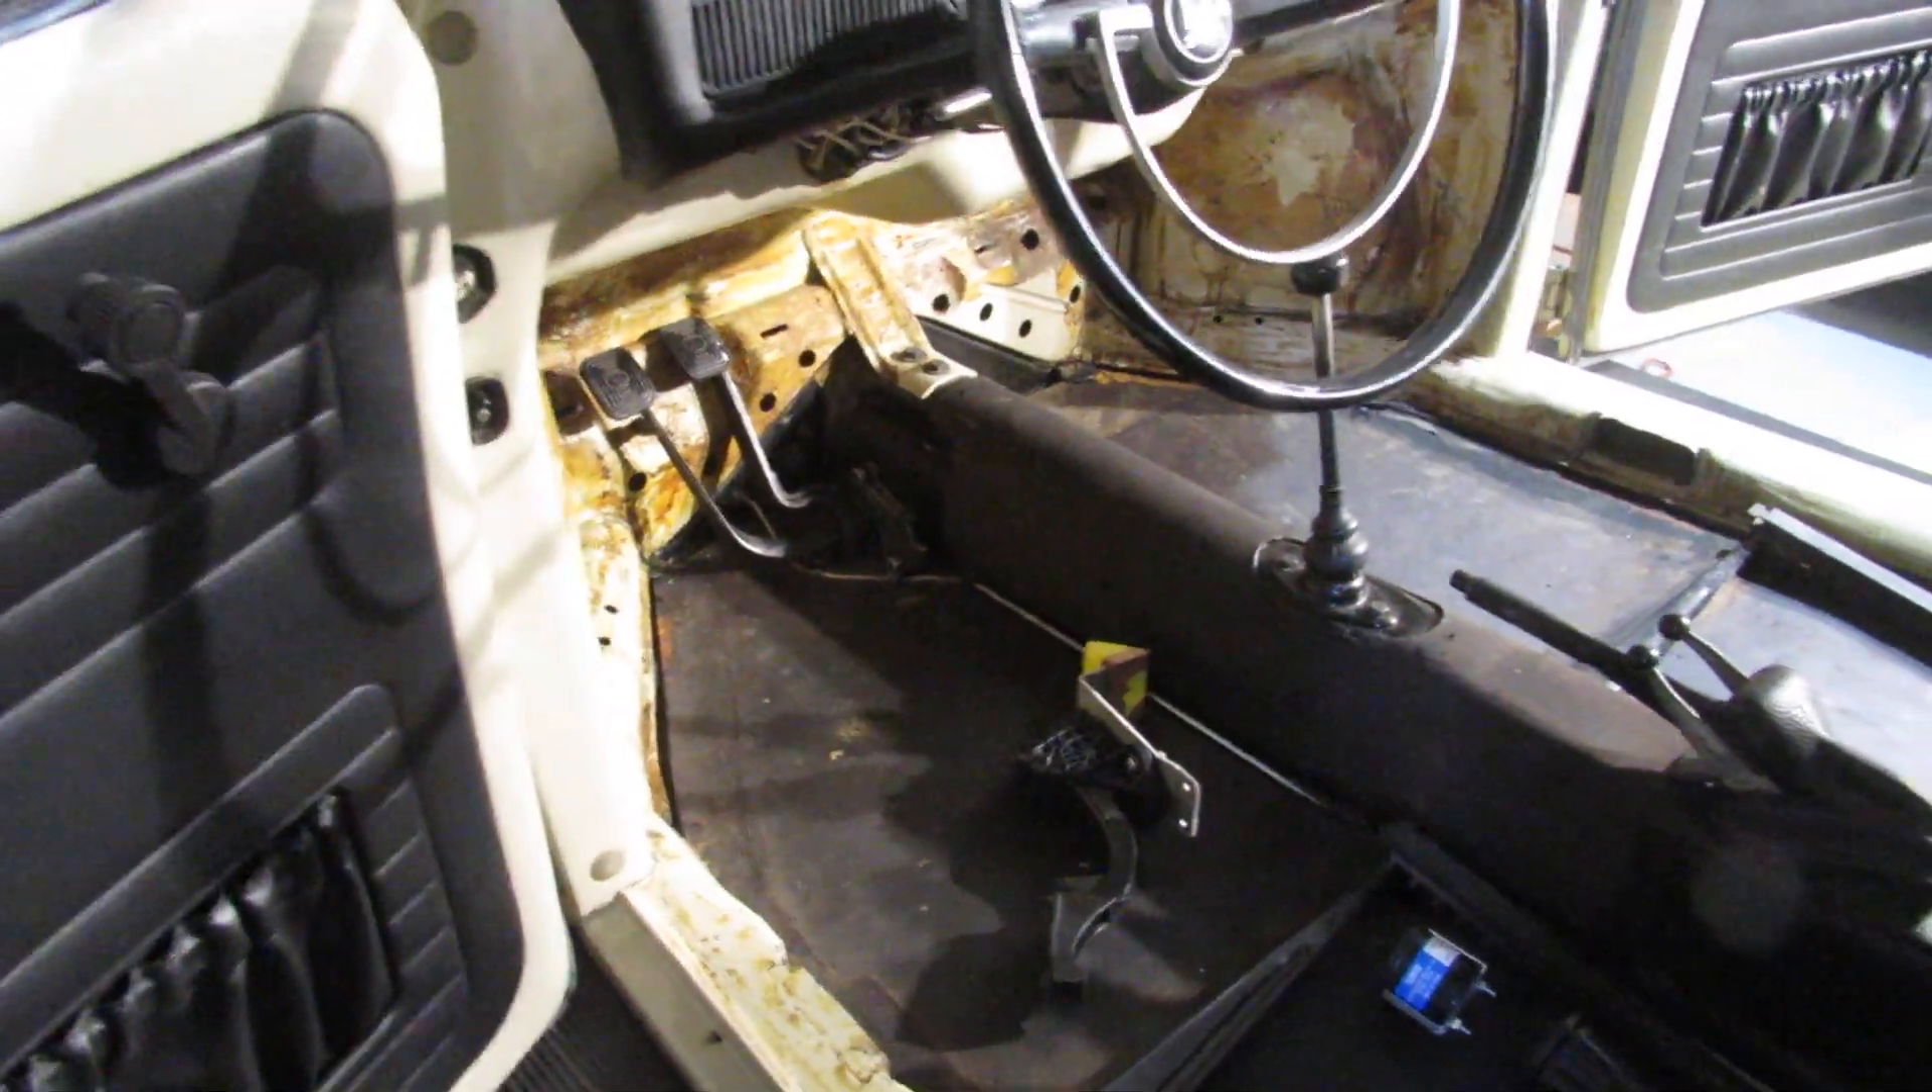As you can see in the inside of the car, I've stripped everything out of it, including the seats, carpet, and so forth.